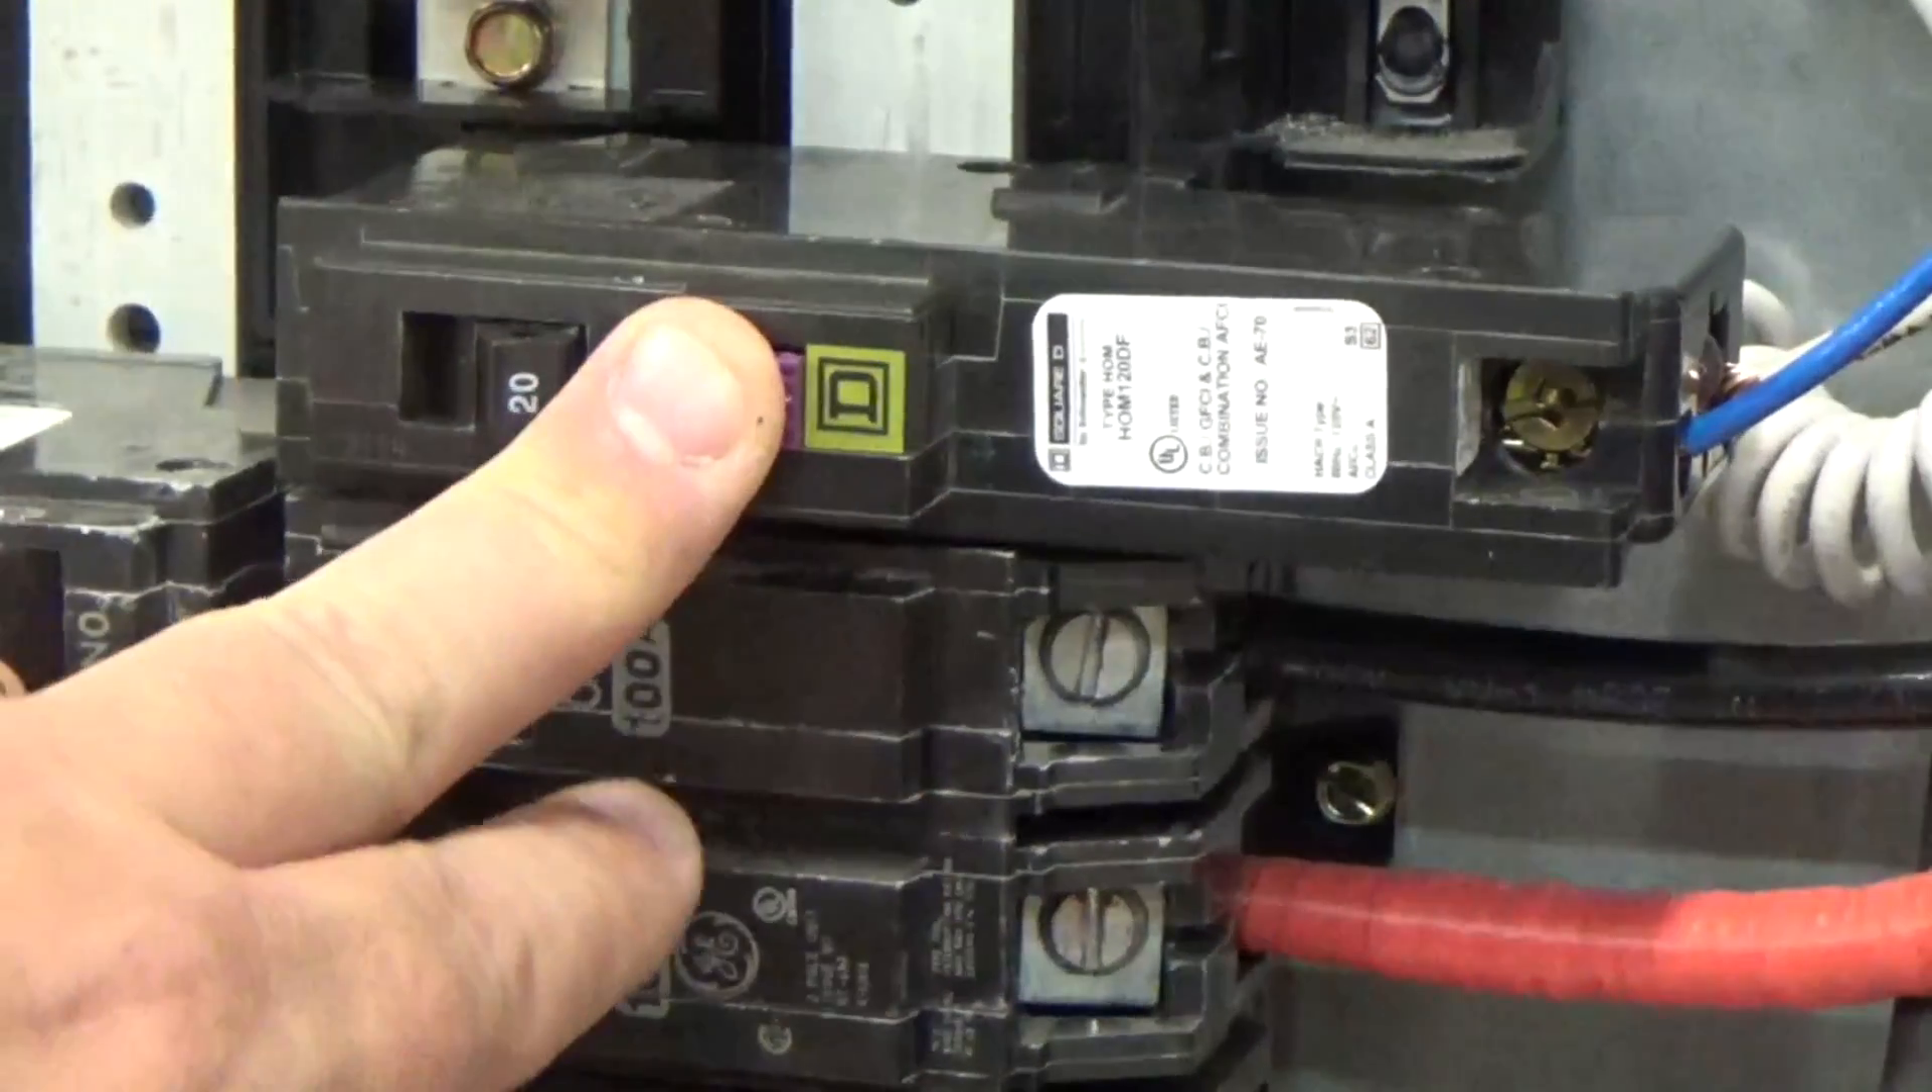I'm going to take my breaker, and I'm going to pop it in and set it in place. Now my breaker is landed.